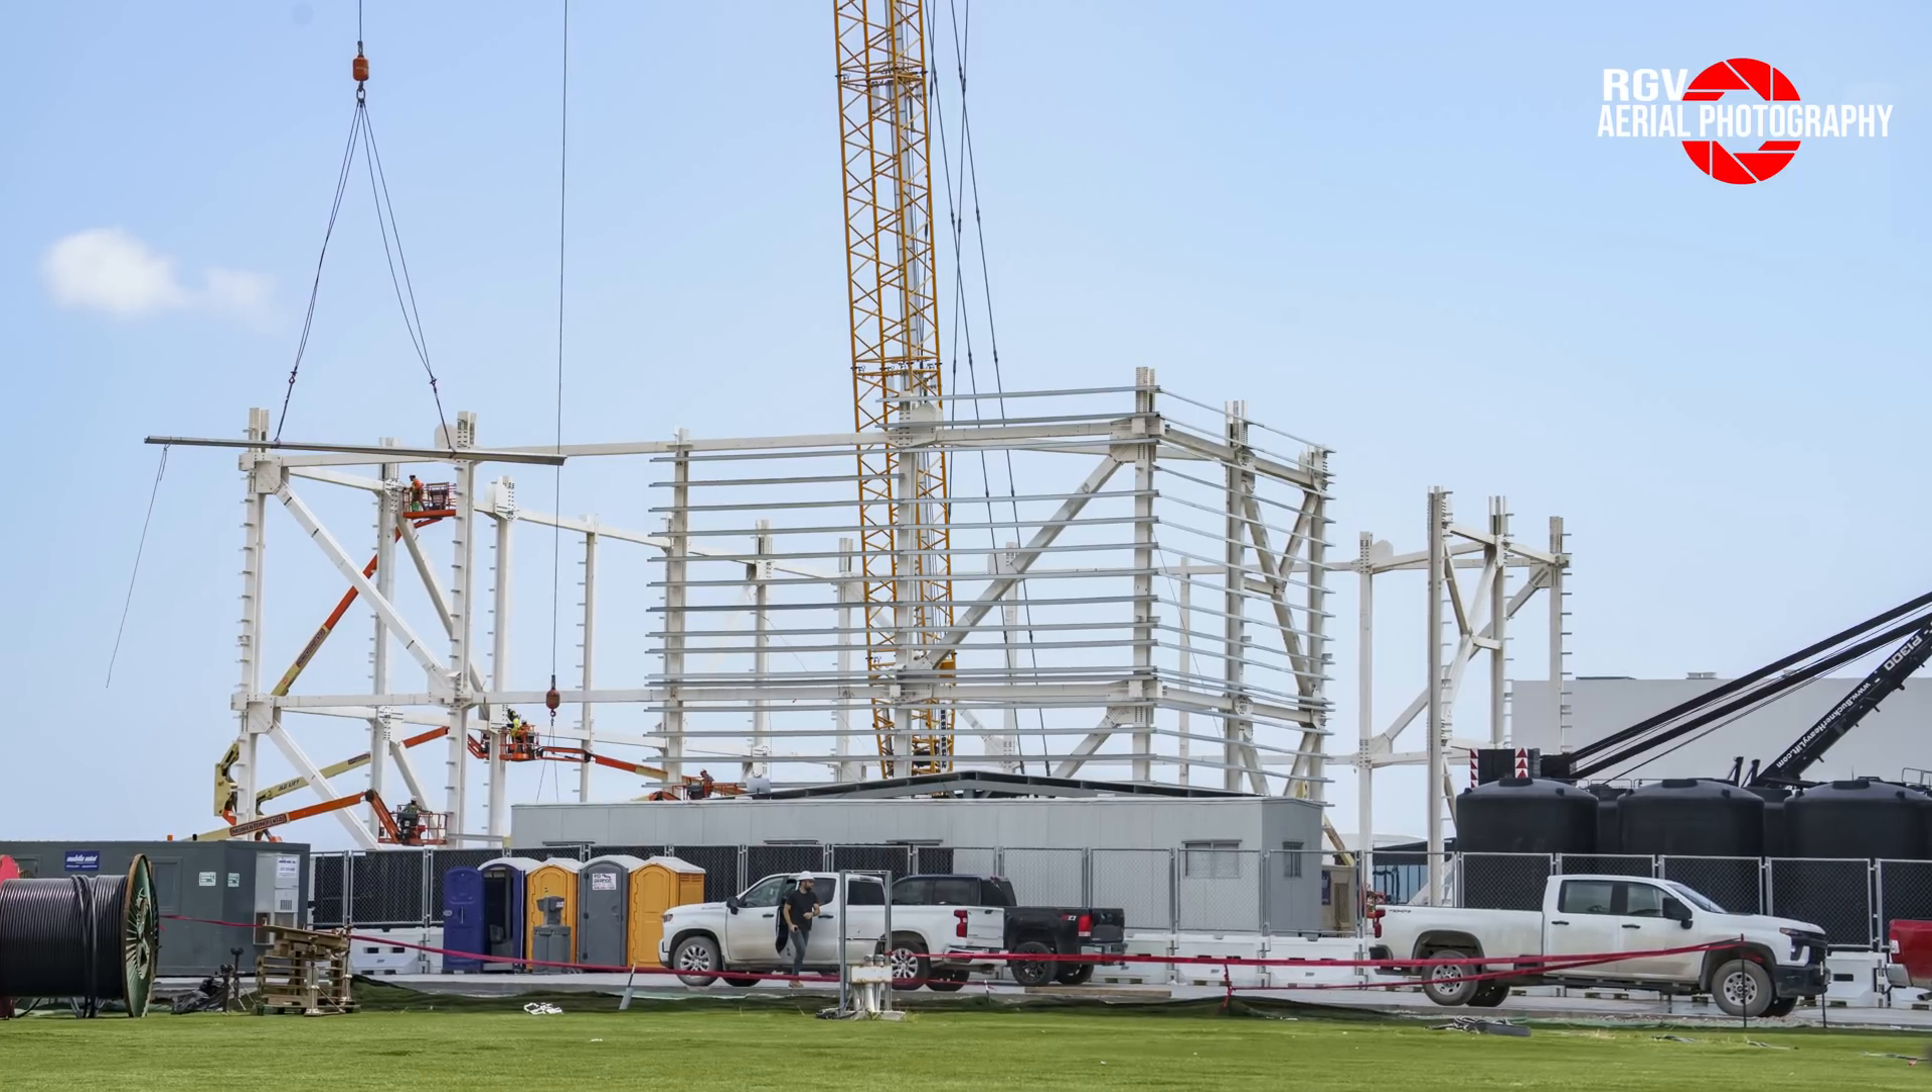The majority of the framework for the first level has now been assembled.